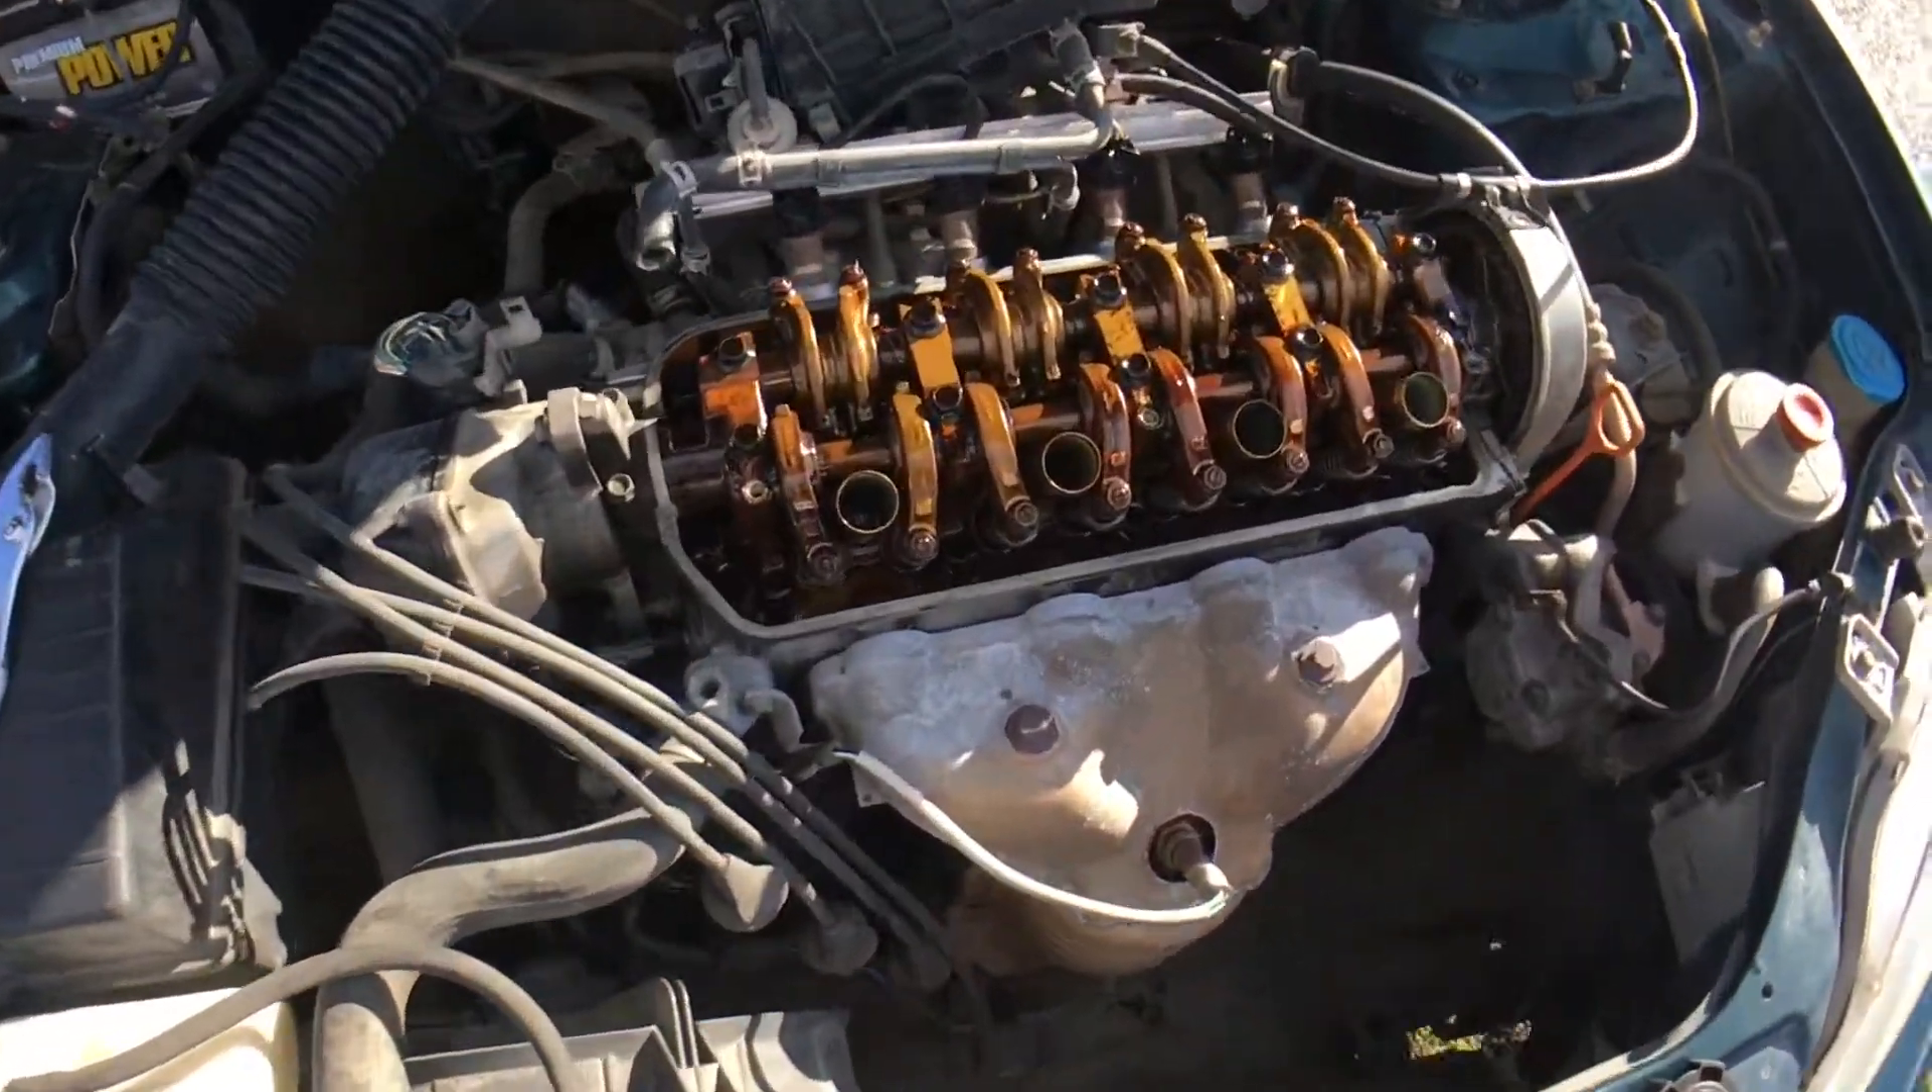Alright, so we got the valve cover off.